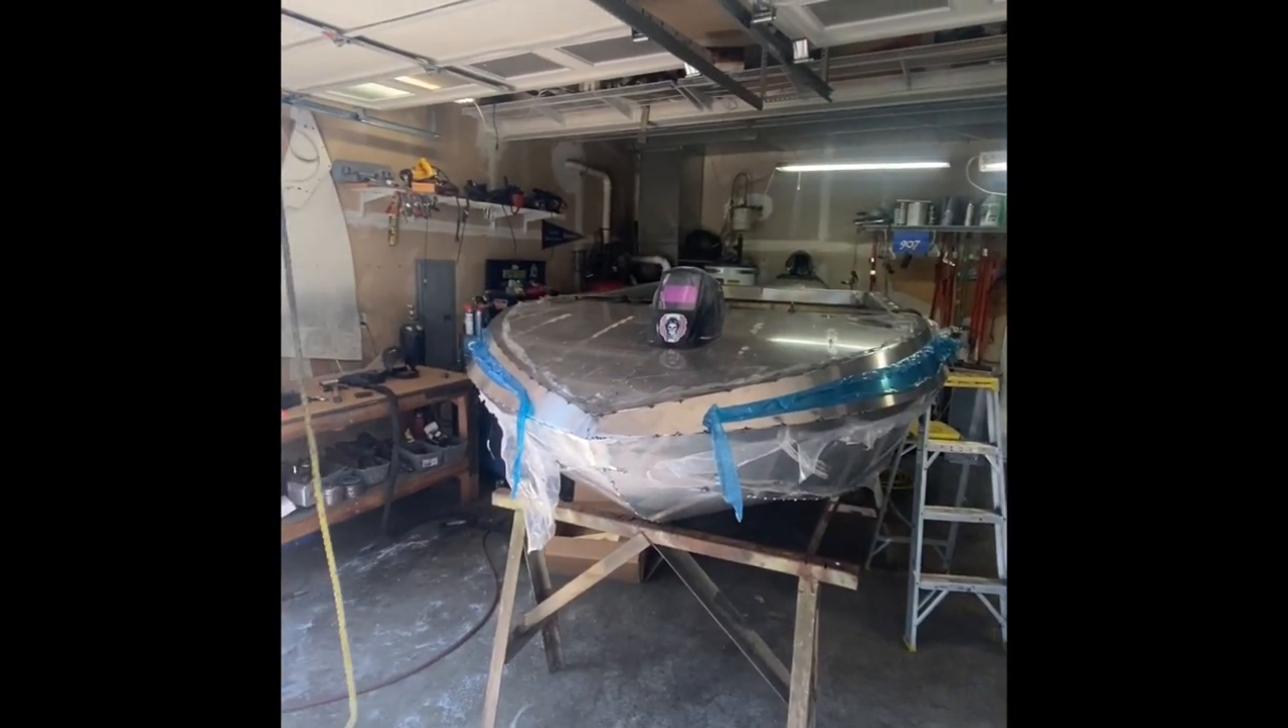Yes folks that is the bow deck on there.